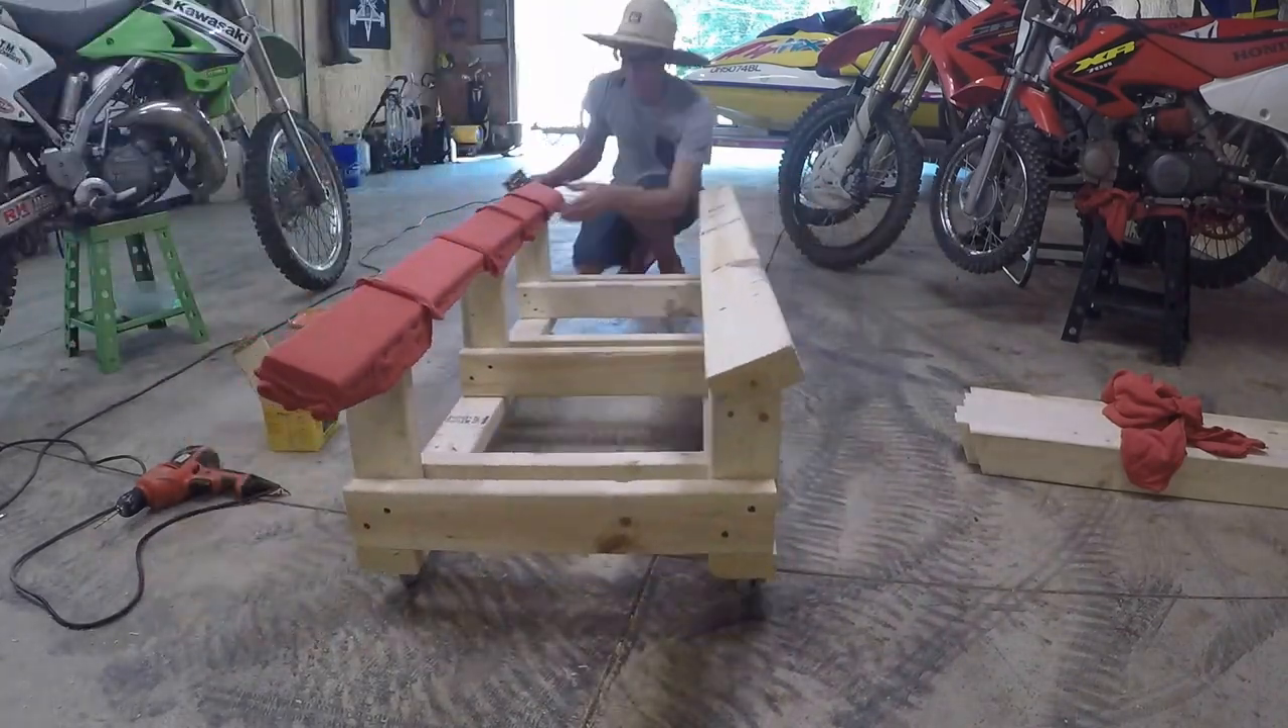So the cart's pretty much finished now we're just gonna be covering the bunks.